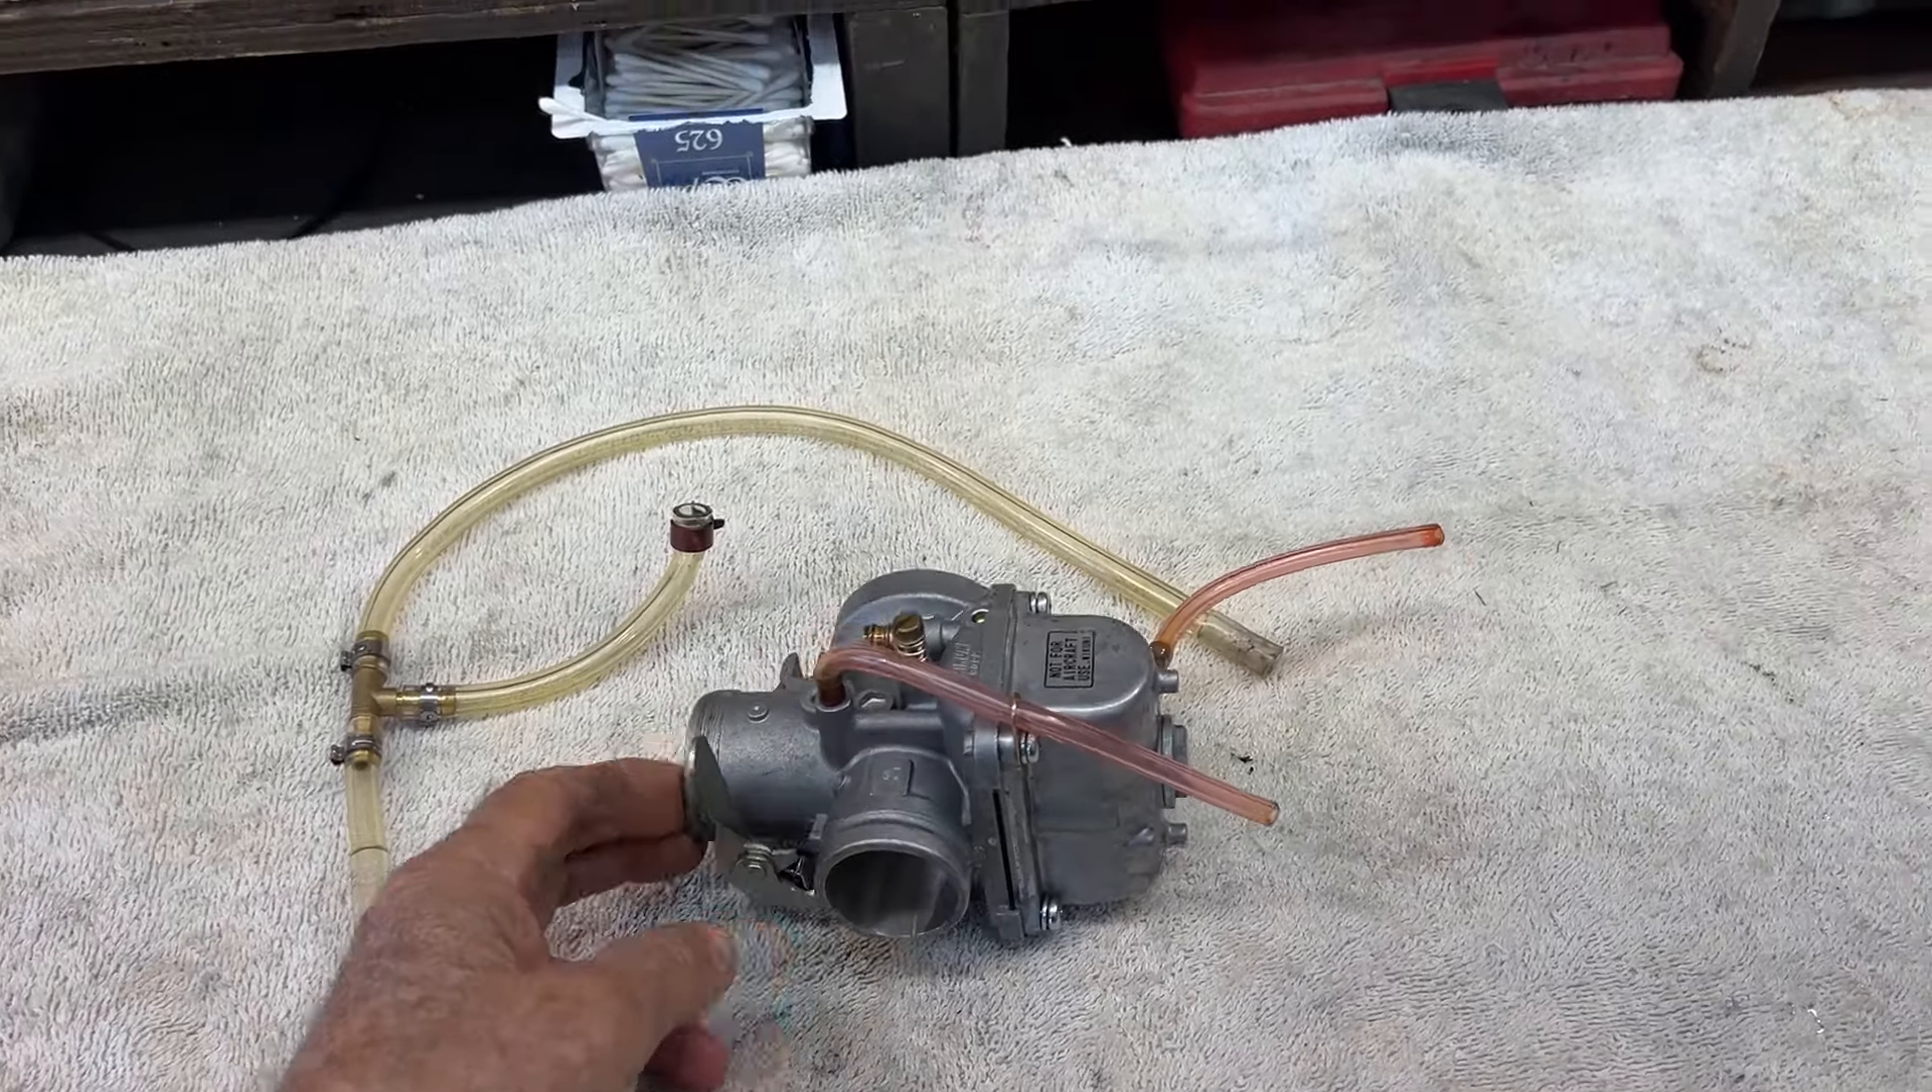Okay I've got the carburetor off I also took the gas line assembly off.